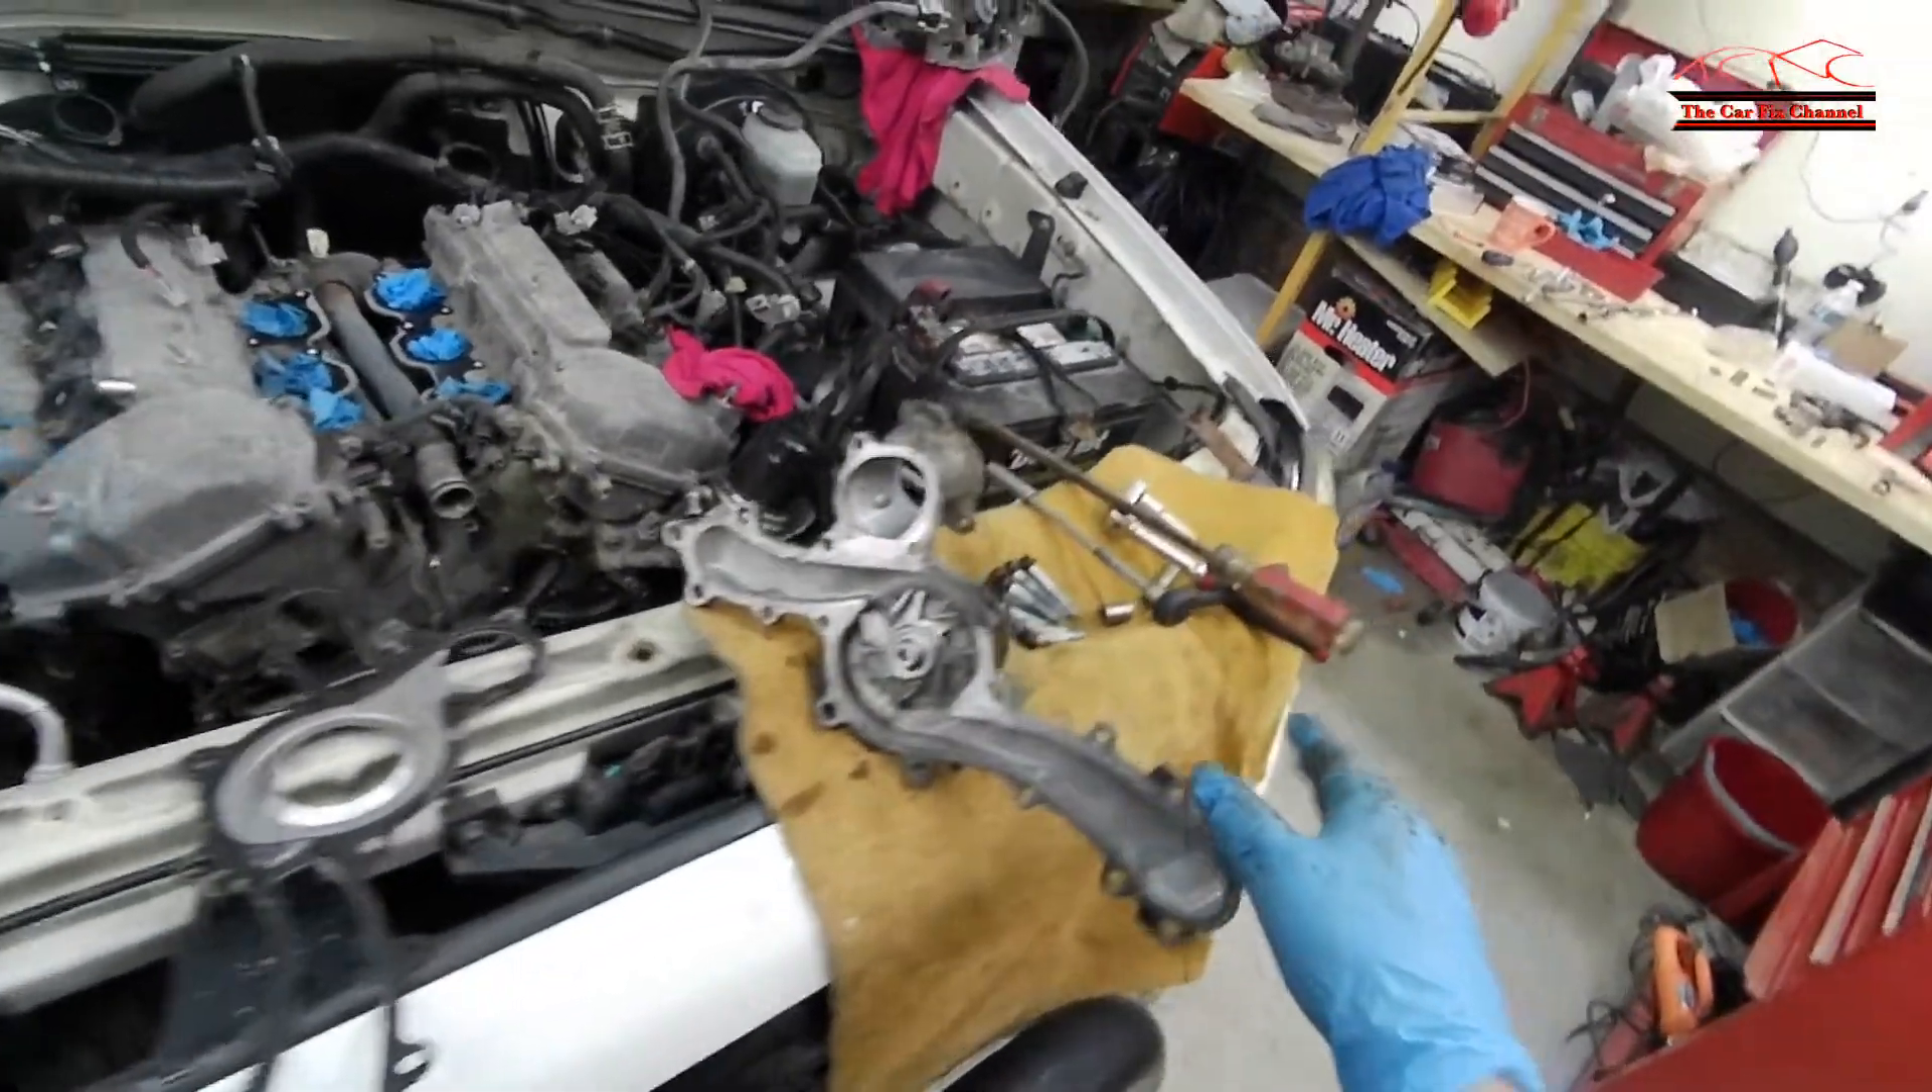Alright guys, now I got the water pump out.